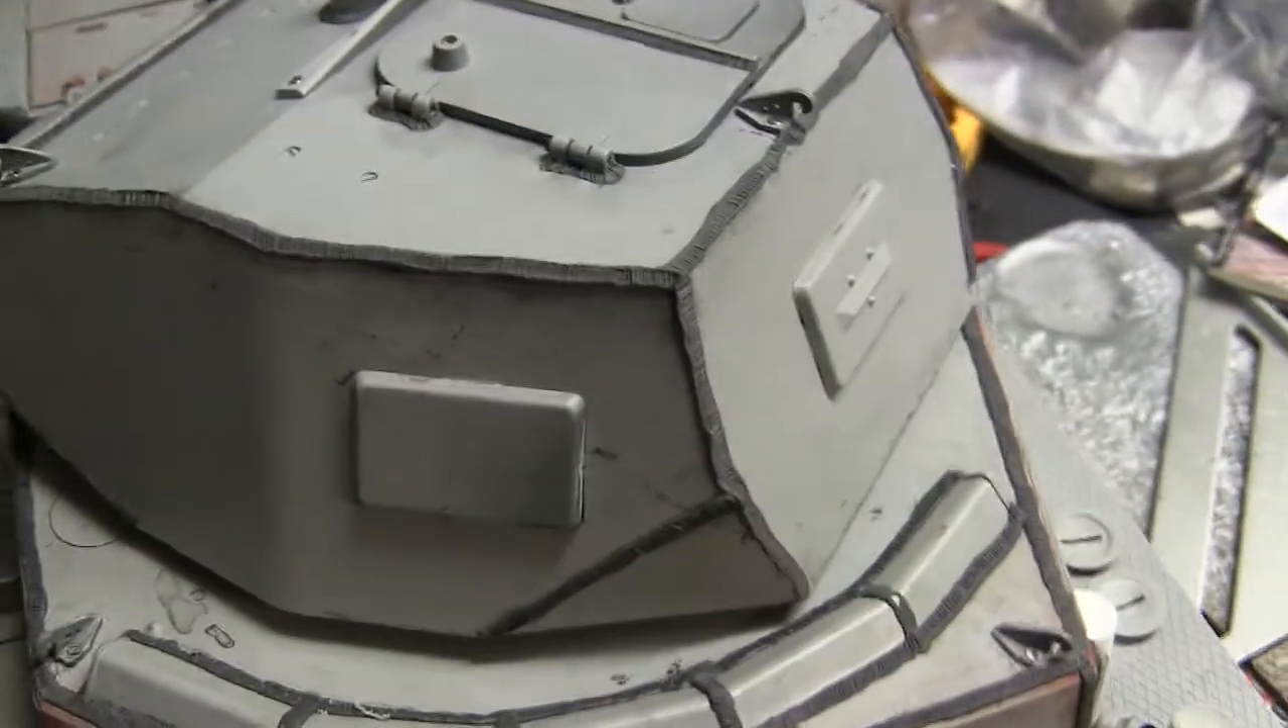Another thing as of note, all the turret's welds have been added.